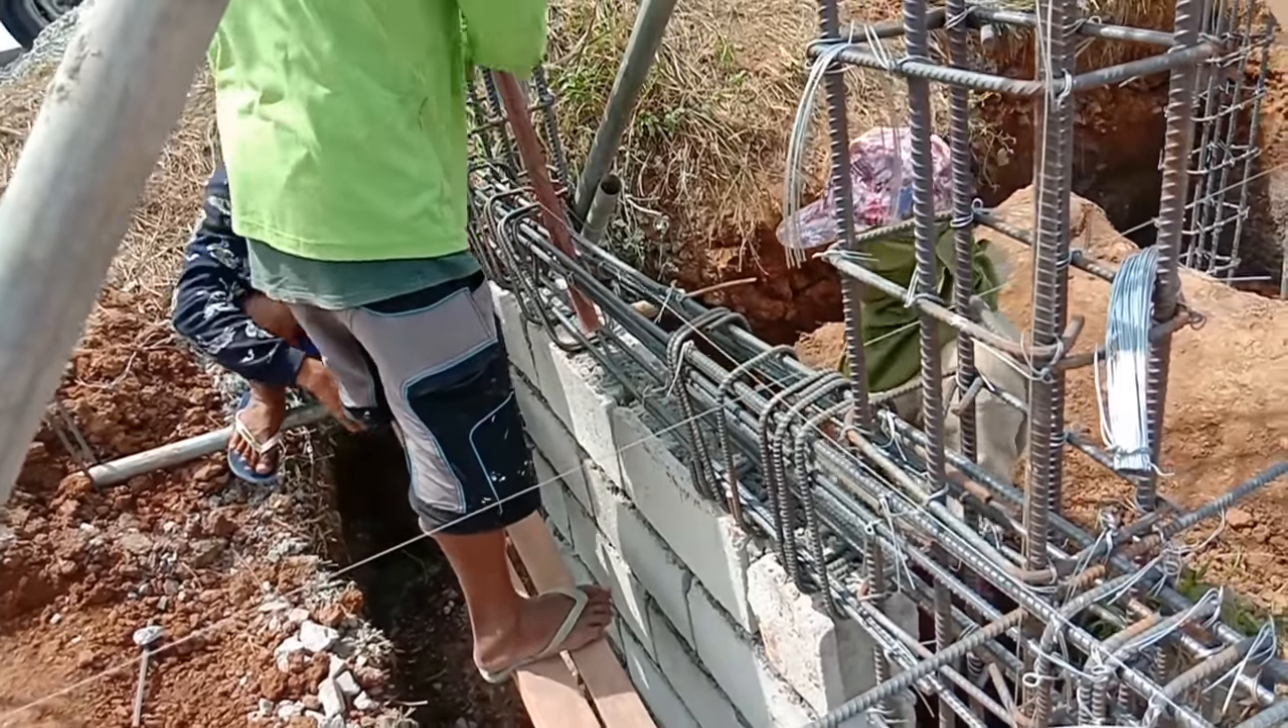So dito makikita nyo na naipasok na yung mga stirrups, yung mga anilyo na deformed bar natin na 10mm.